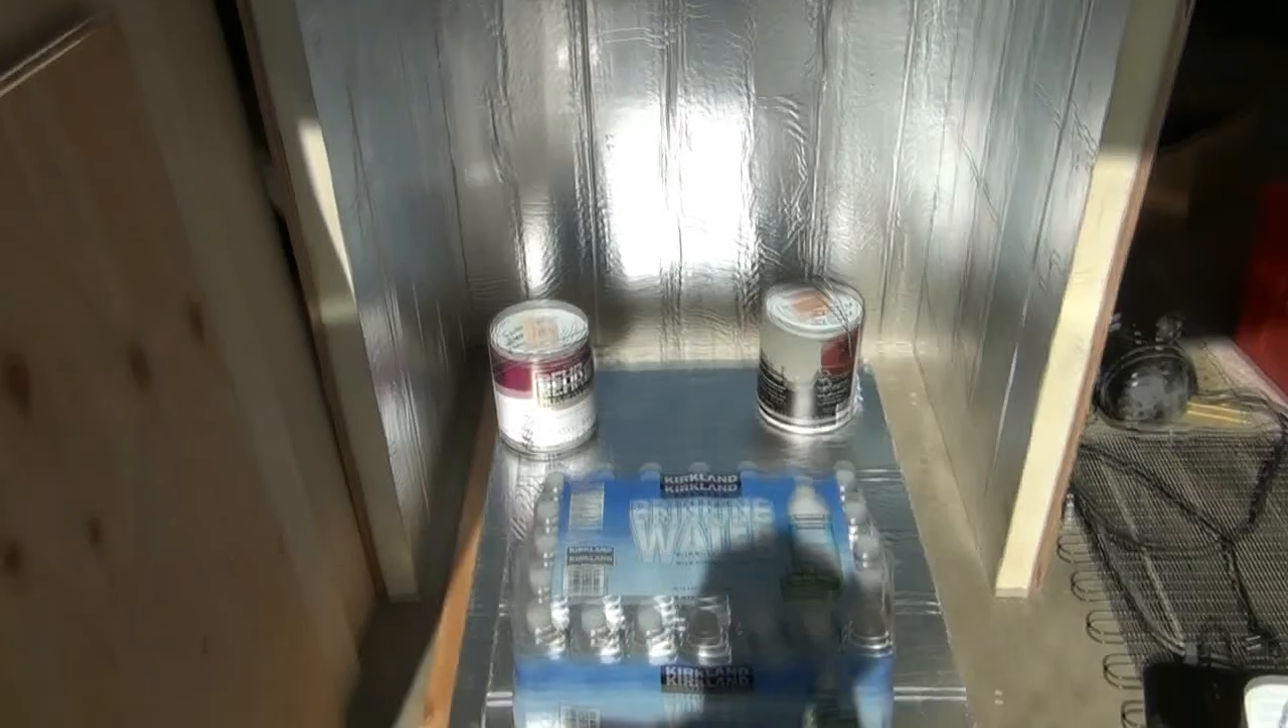We've got the insides, the insulation, all glued into place.